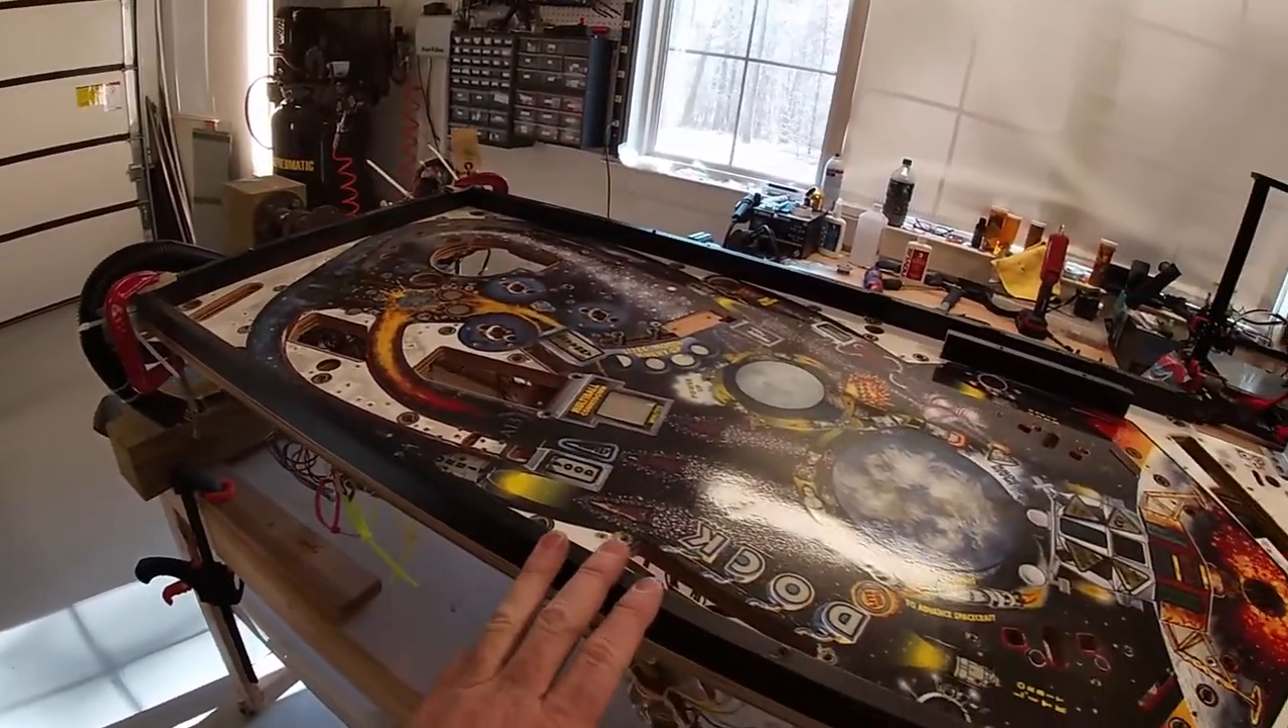All right, everything is off the play field except the side rails.